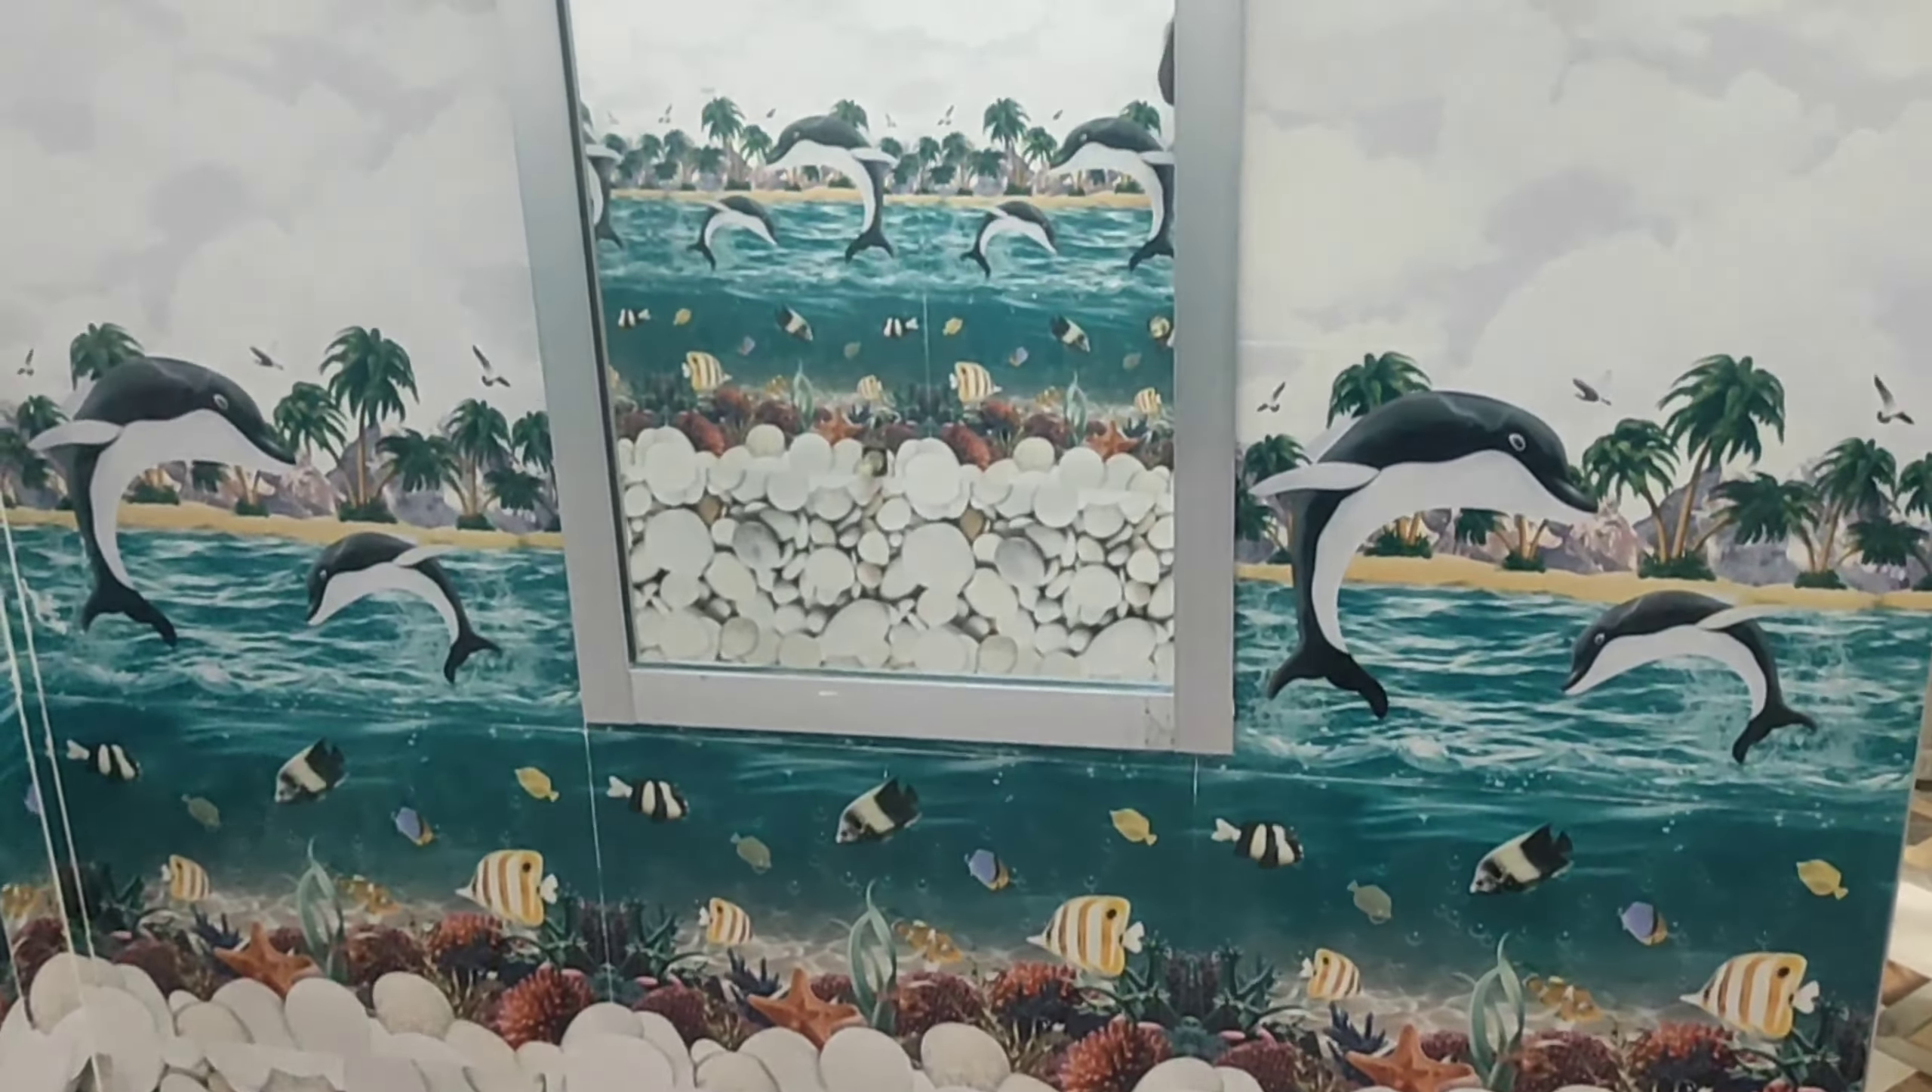हो गया हमरा लुकिंग गलास लग गया है।